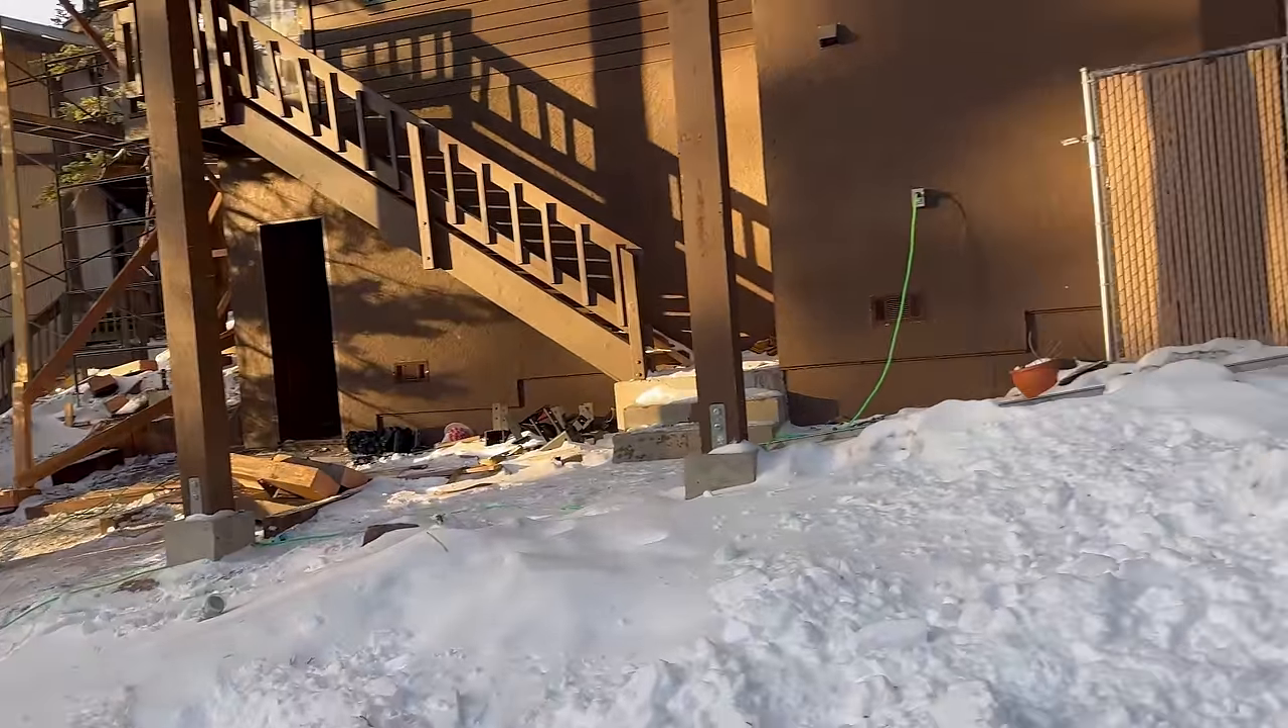So you can see we got the uh guys got the eight by eight posts up everything's up all in place here.